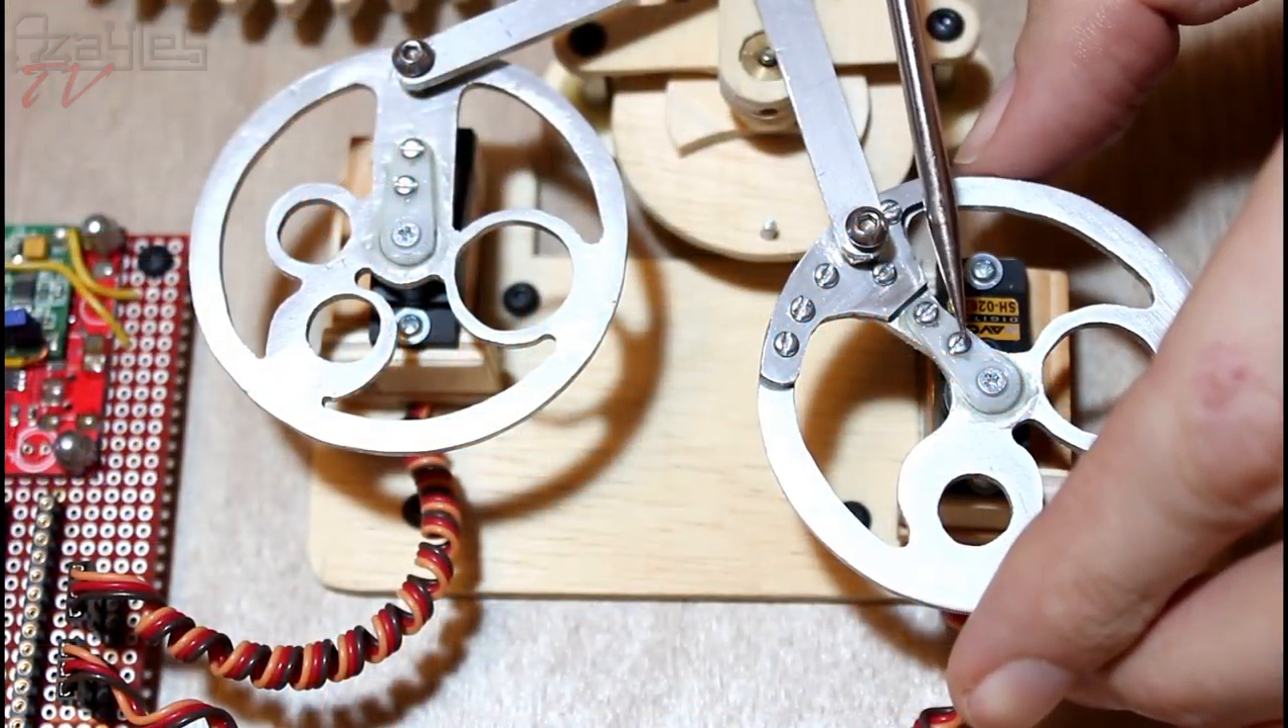I've put those wheels back on the servo.